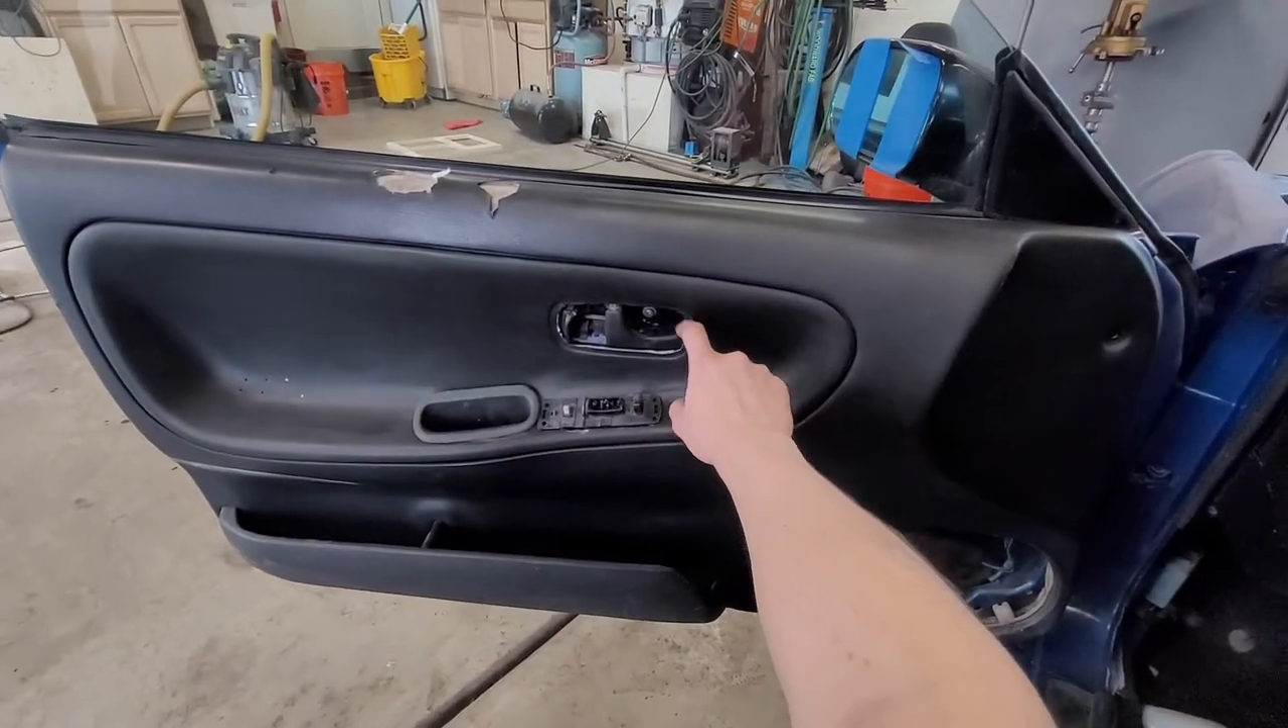So the only thing I'm missing is this little, uh, door handle trim and some speakers.